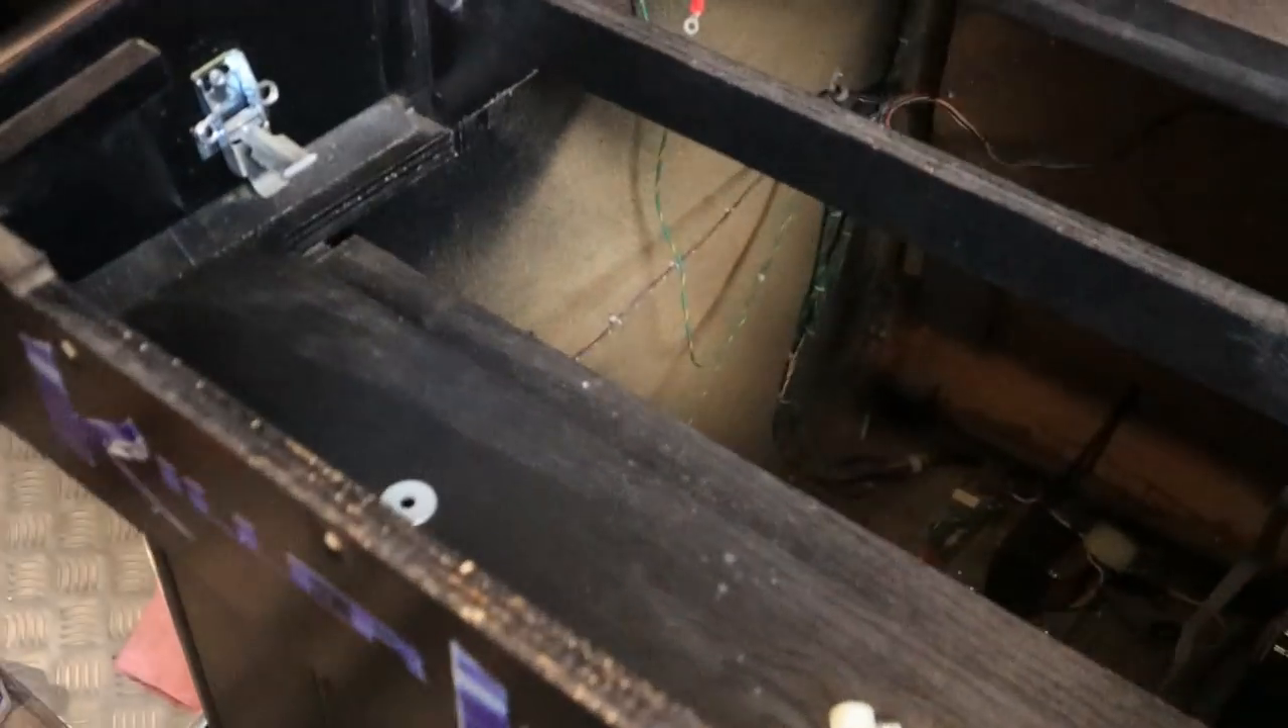So, really, all I have to do now is really put the control panel on top.